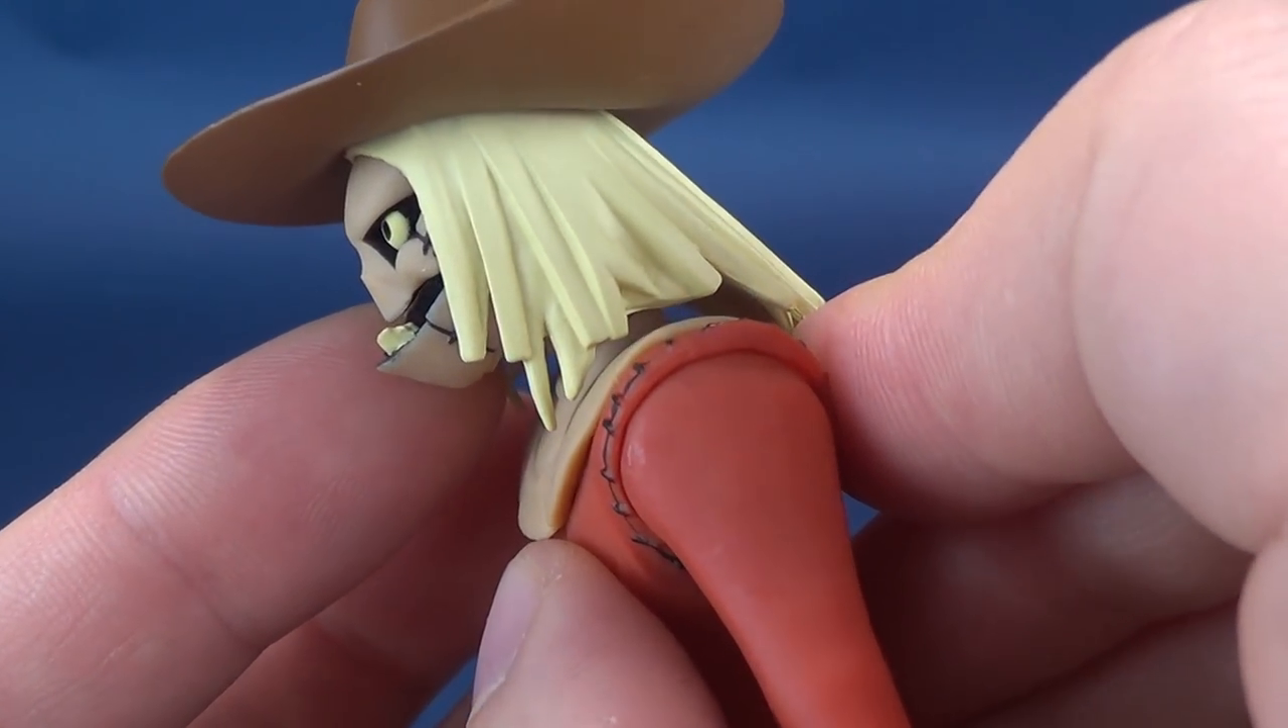There's a visible gap between the bottom jaw and the top jaw.